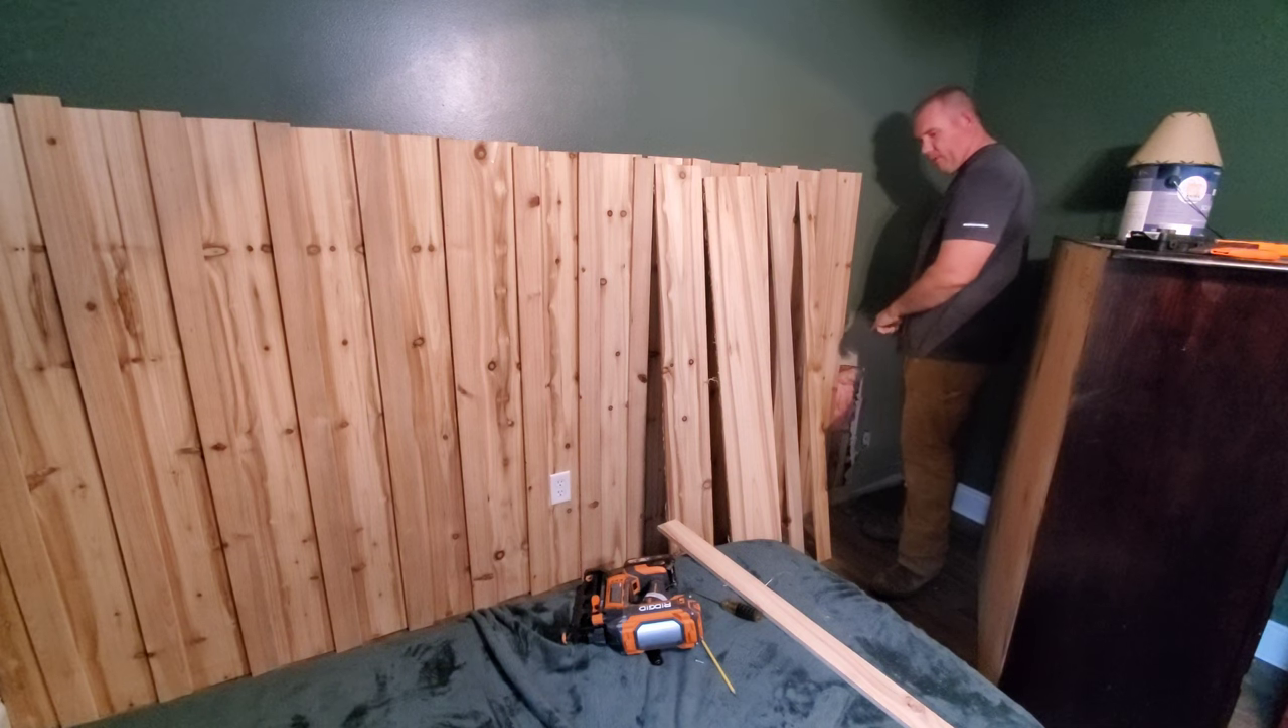So I've got a few more boards to put up.